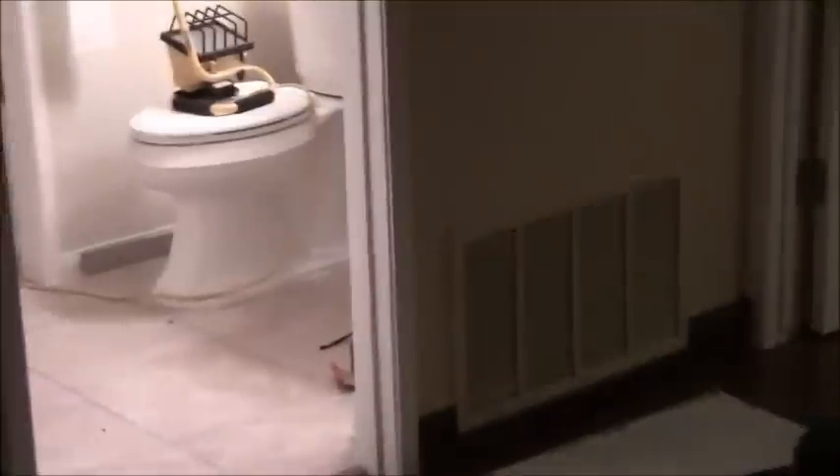I've already put the grill back on, I bought four new screws for that.